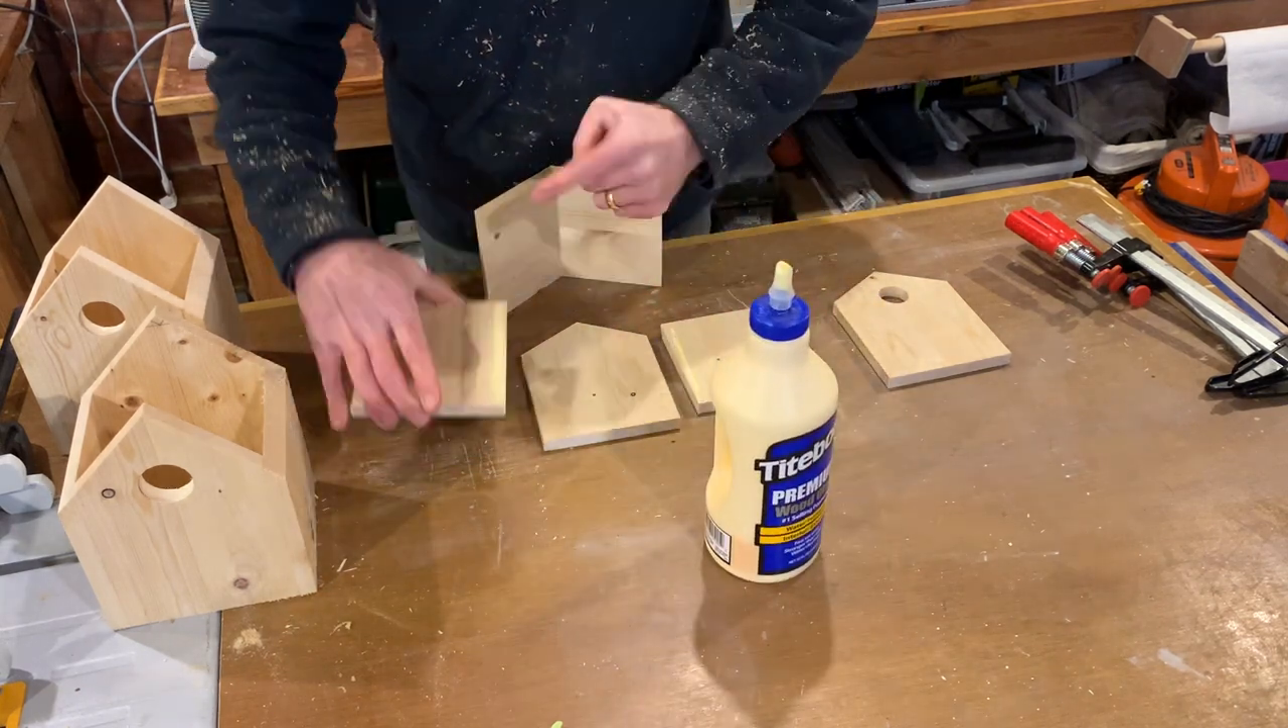As you can see, while I was waiting for those two to glue up, I'd started on a third one, where I'd already put the roof together, and now I've just got to glue the sides.